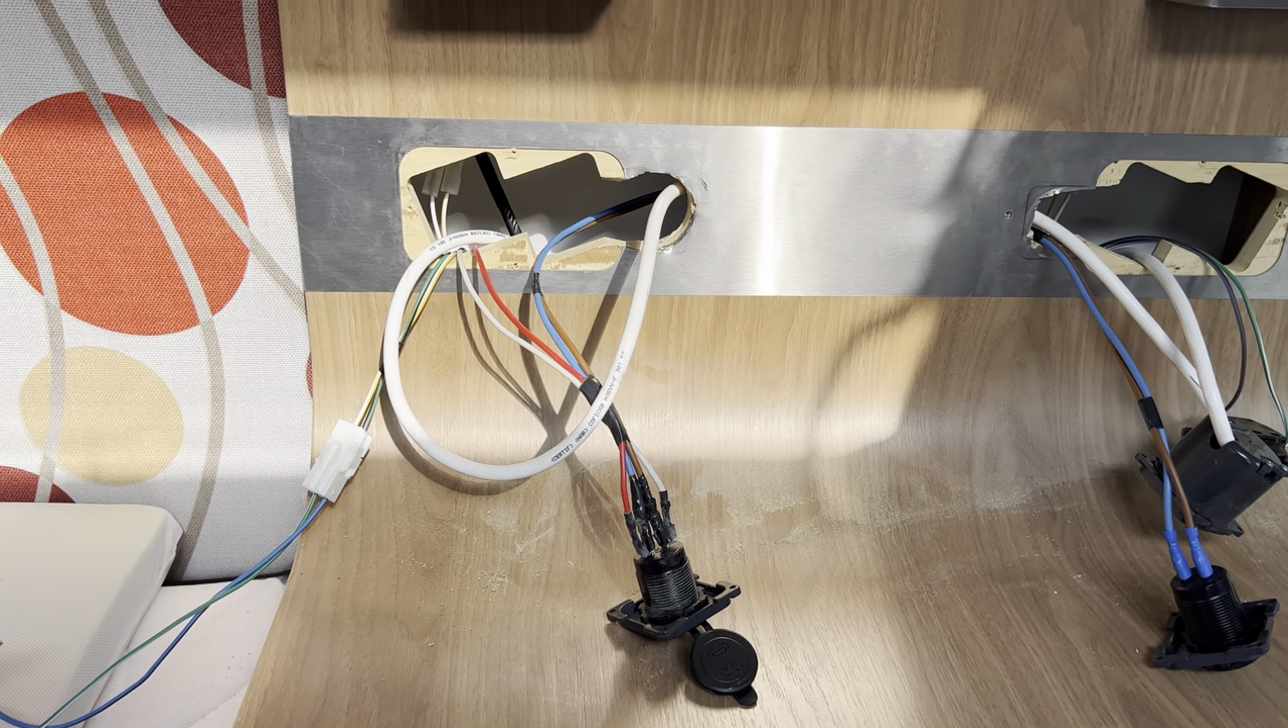I've run the white wire through now which is the original Bailey uh 13 amp plug socket wiring.